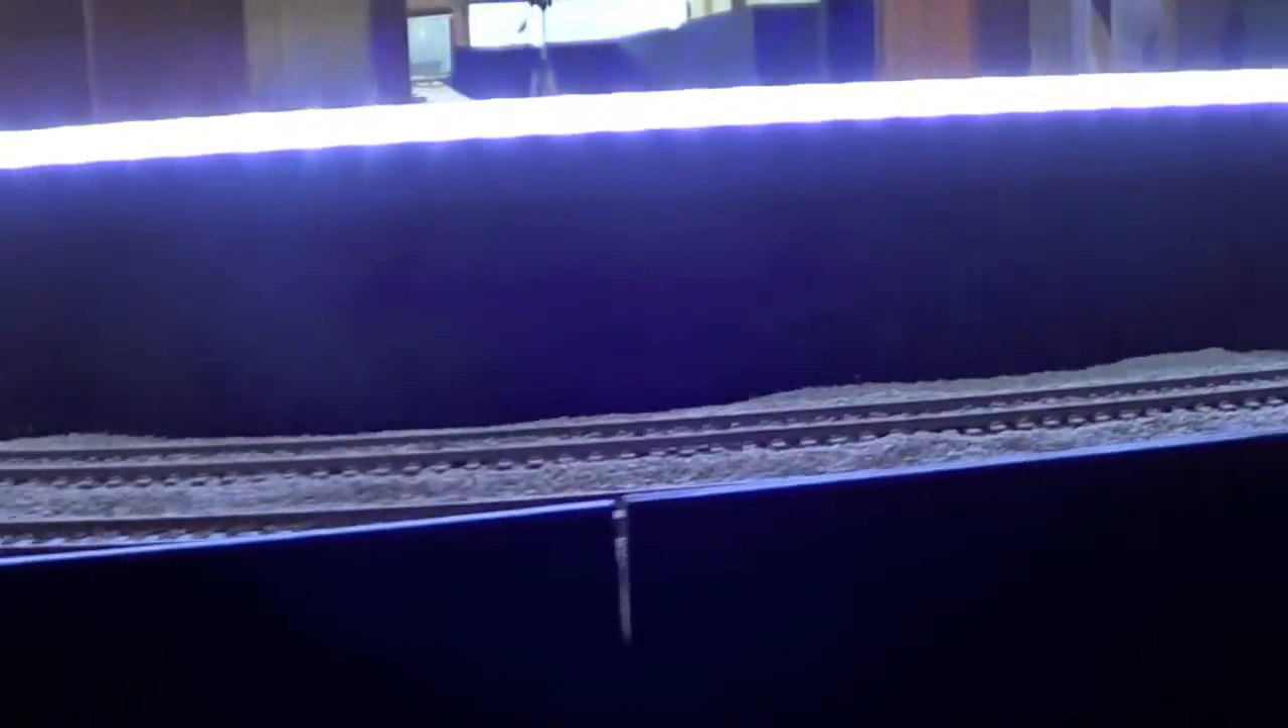We'll see how we go. Okay guys, just finished putting the LED lights up.